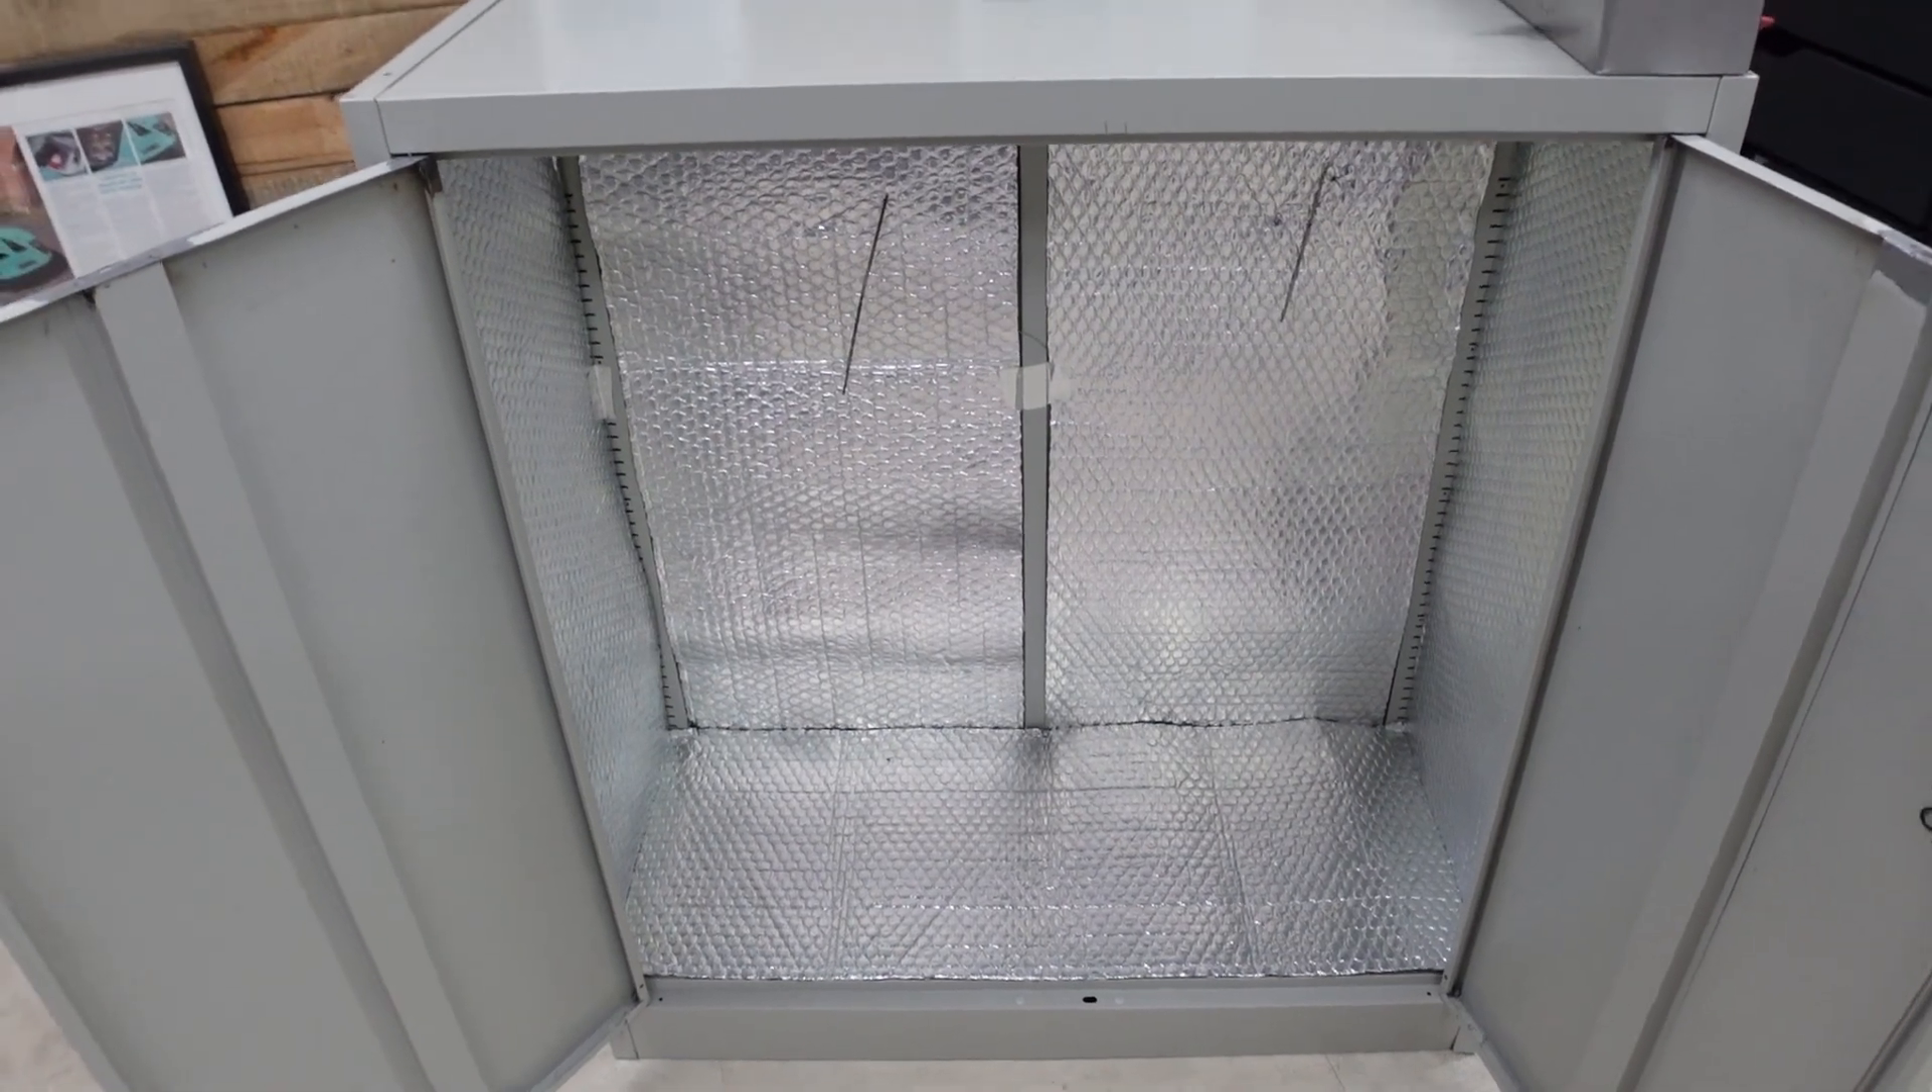I've not done the doors yet obviously as you can see.